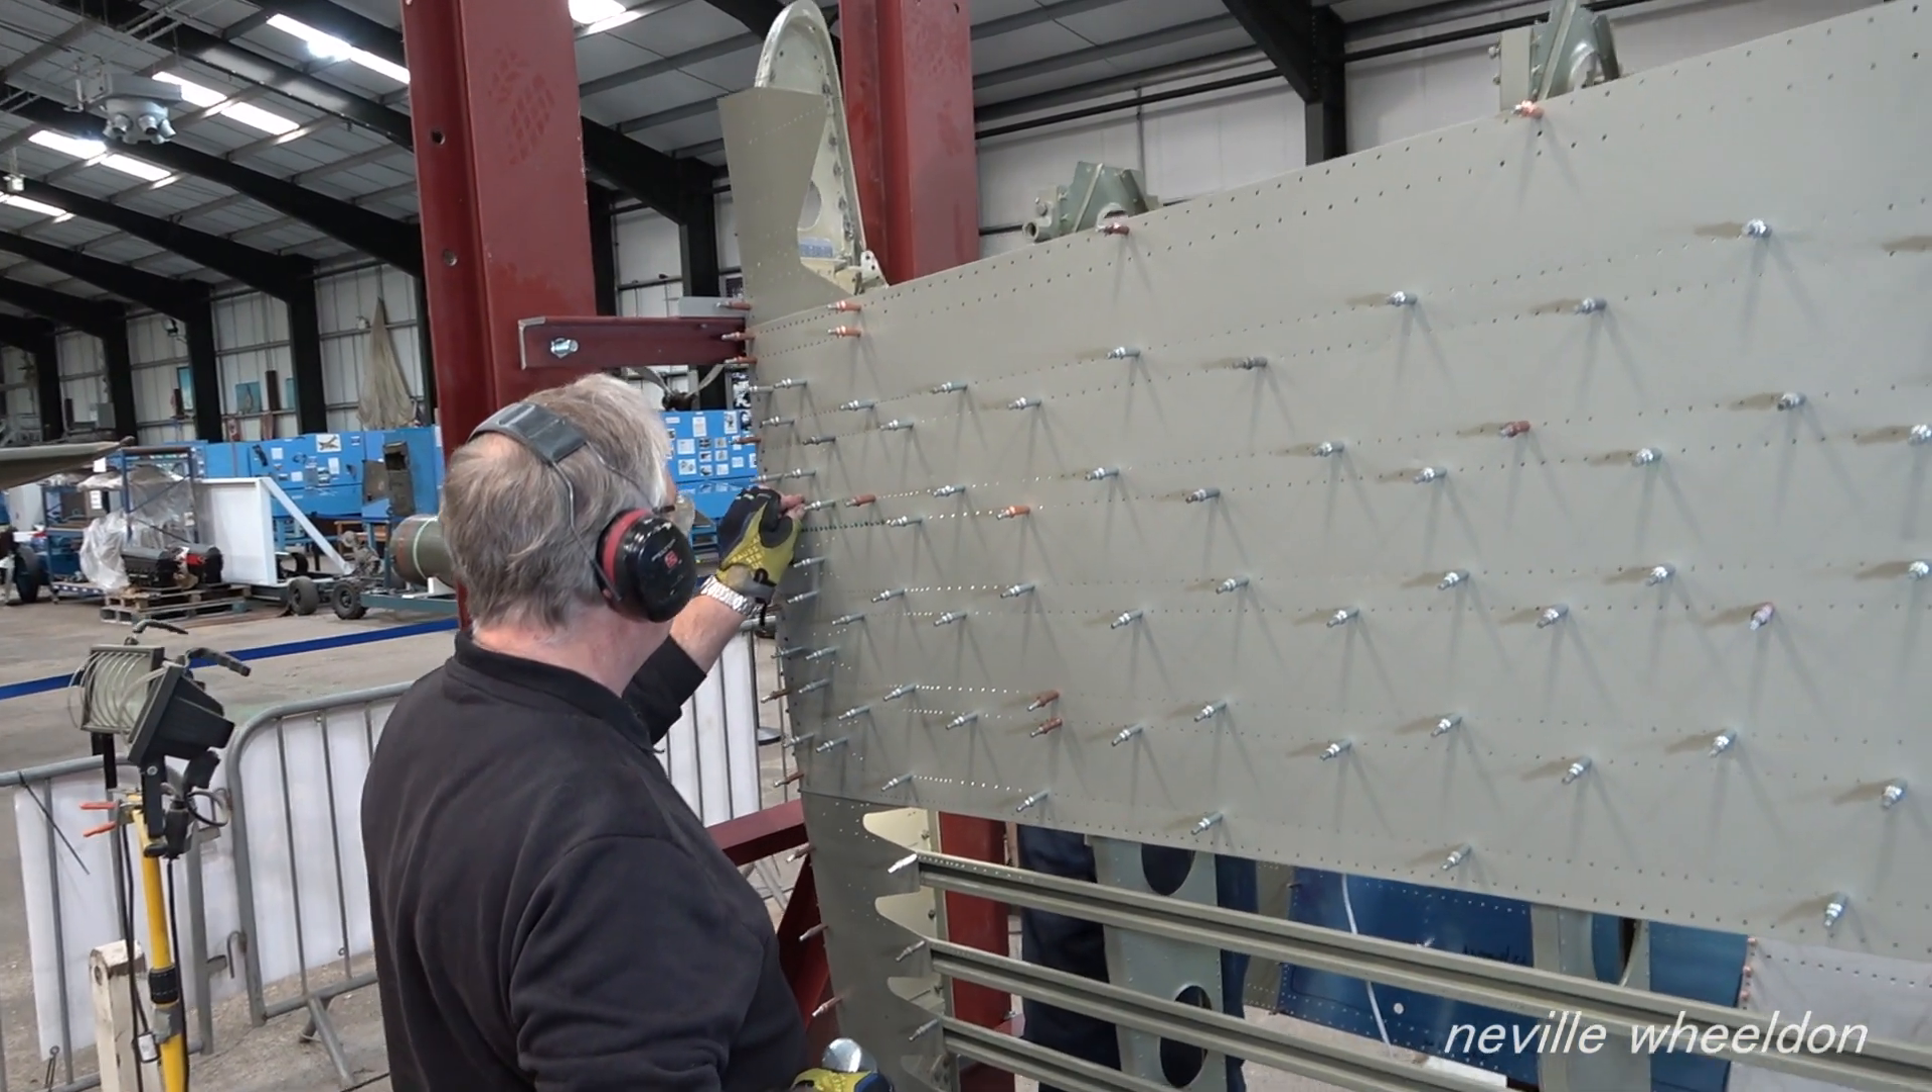Keith and john had pinned two of the skins to the frame of the french wing nx664.